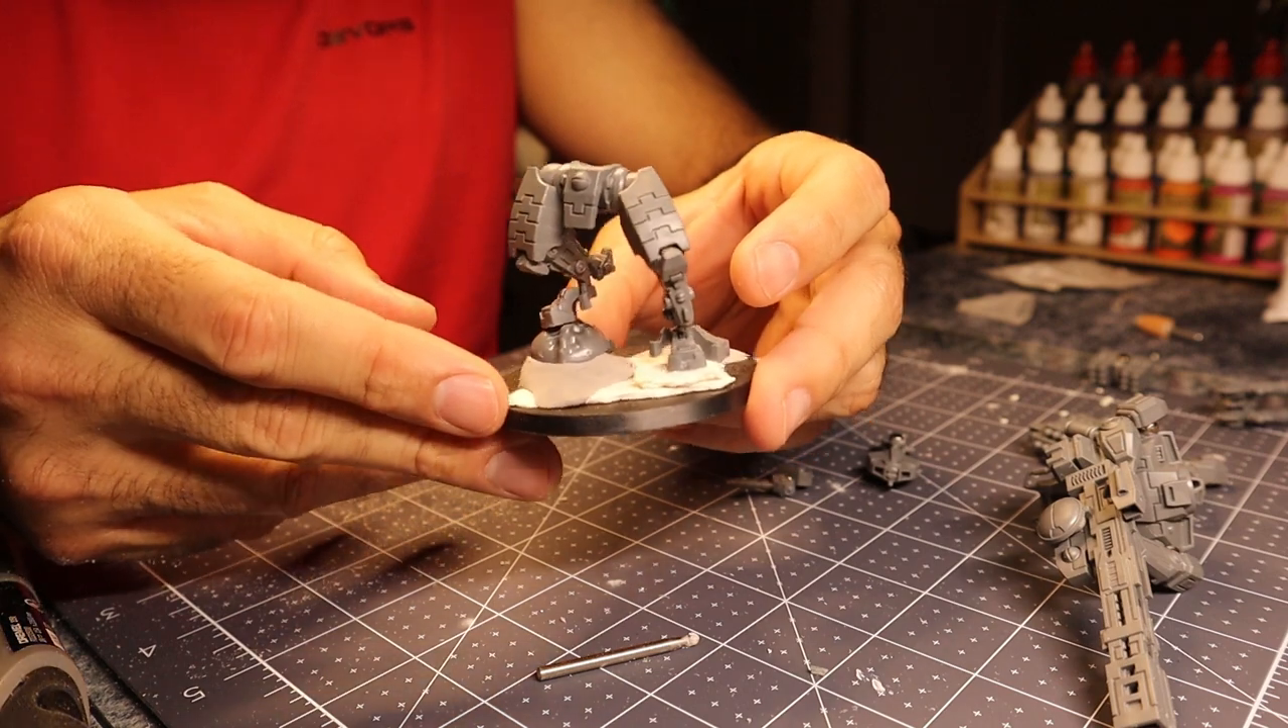So, you'll notice my legs here. I've got them positioned. And it's feeling okay.